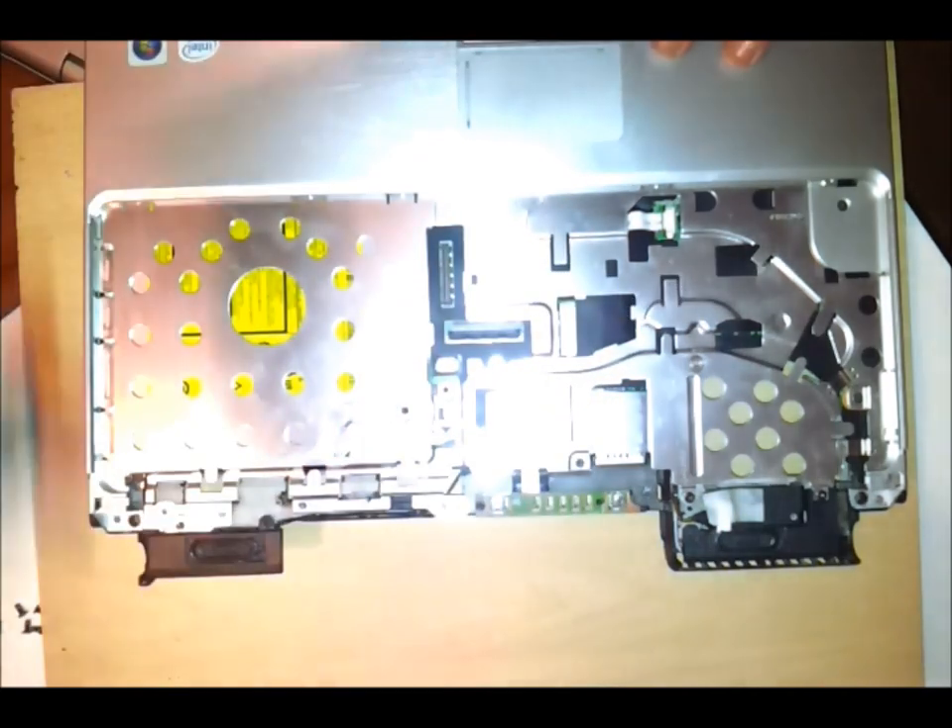Okay, so now we're left with just the base of the laptop.